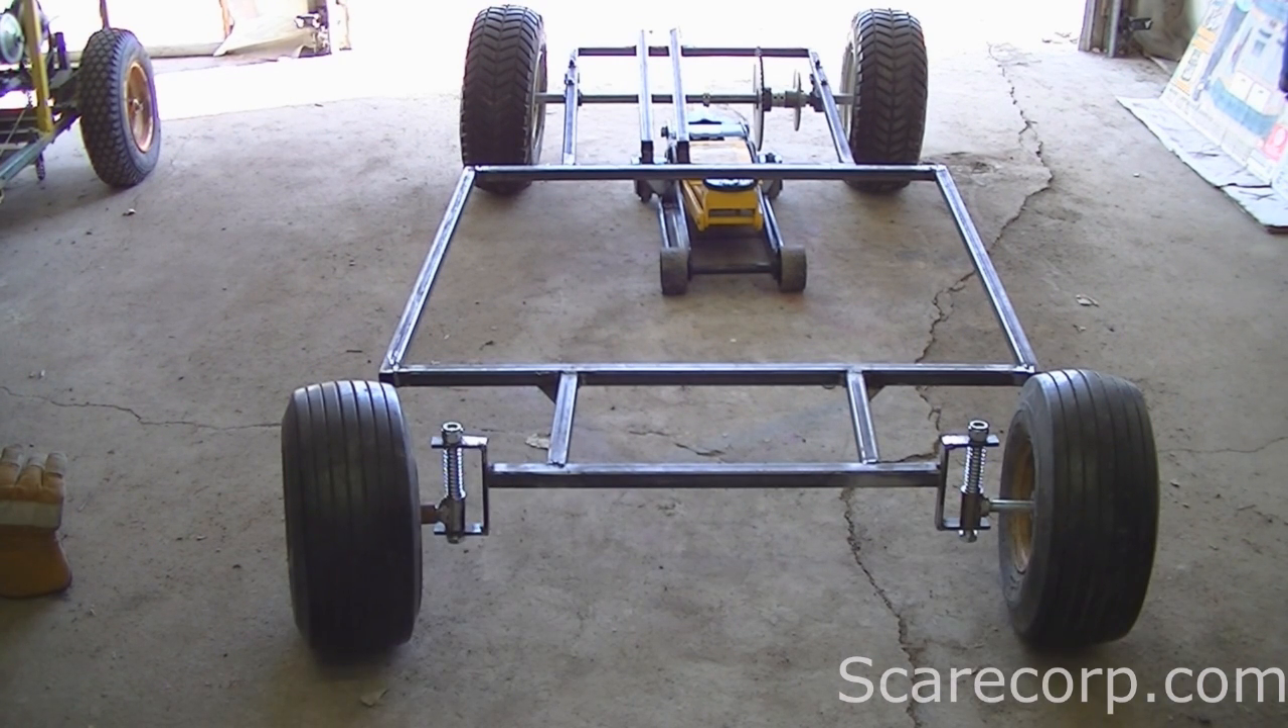Everything is just kind of tack welded together. So, the bar here is new and the spindles are attached to that bar.